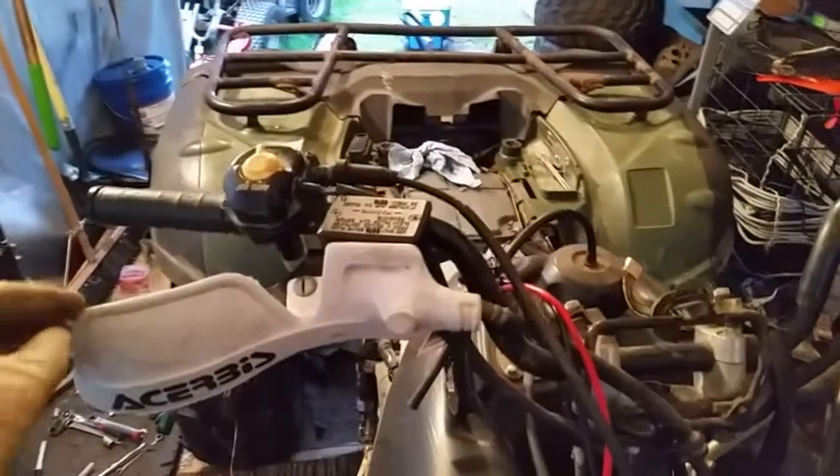So I got one last thing on here I got these hand guards on here.